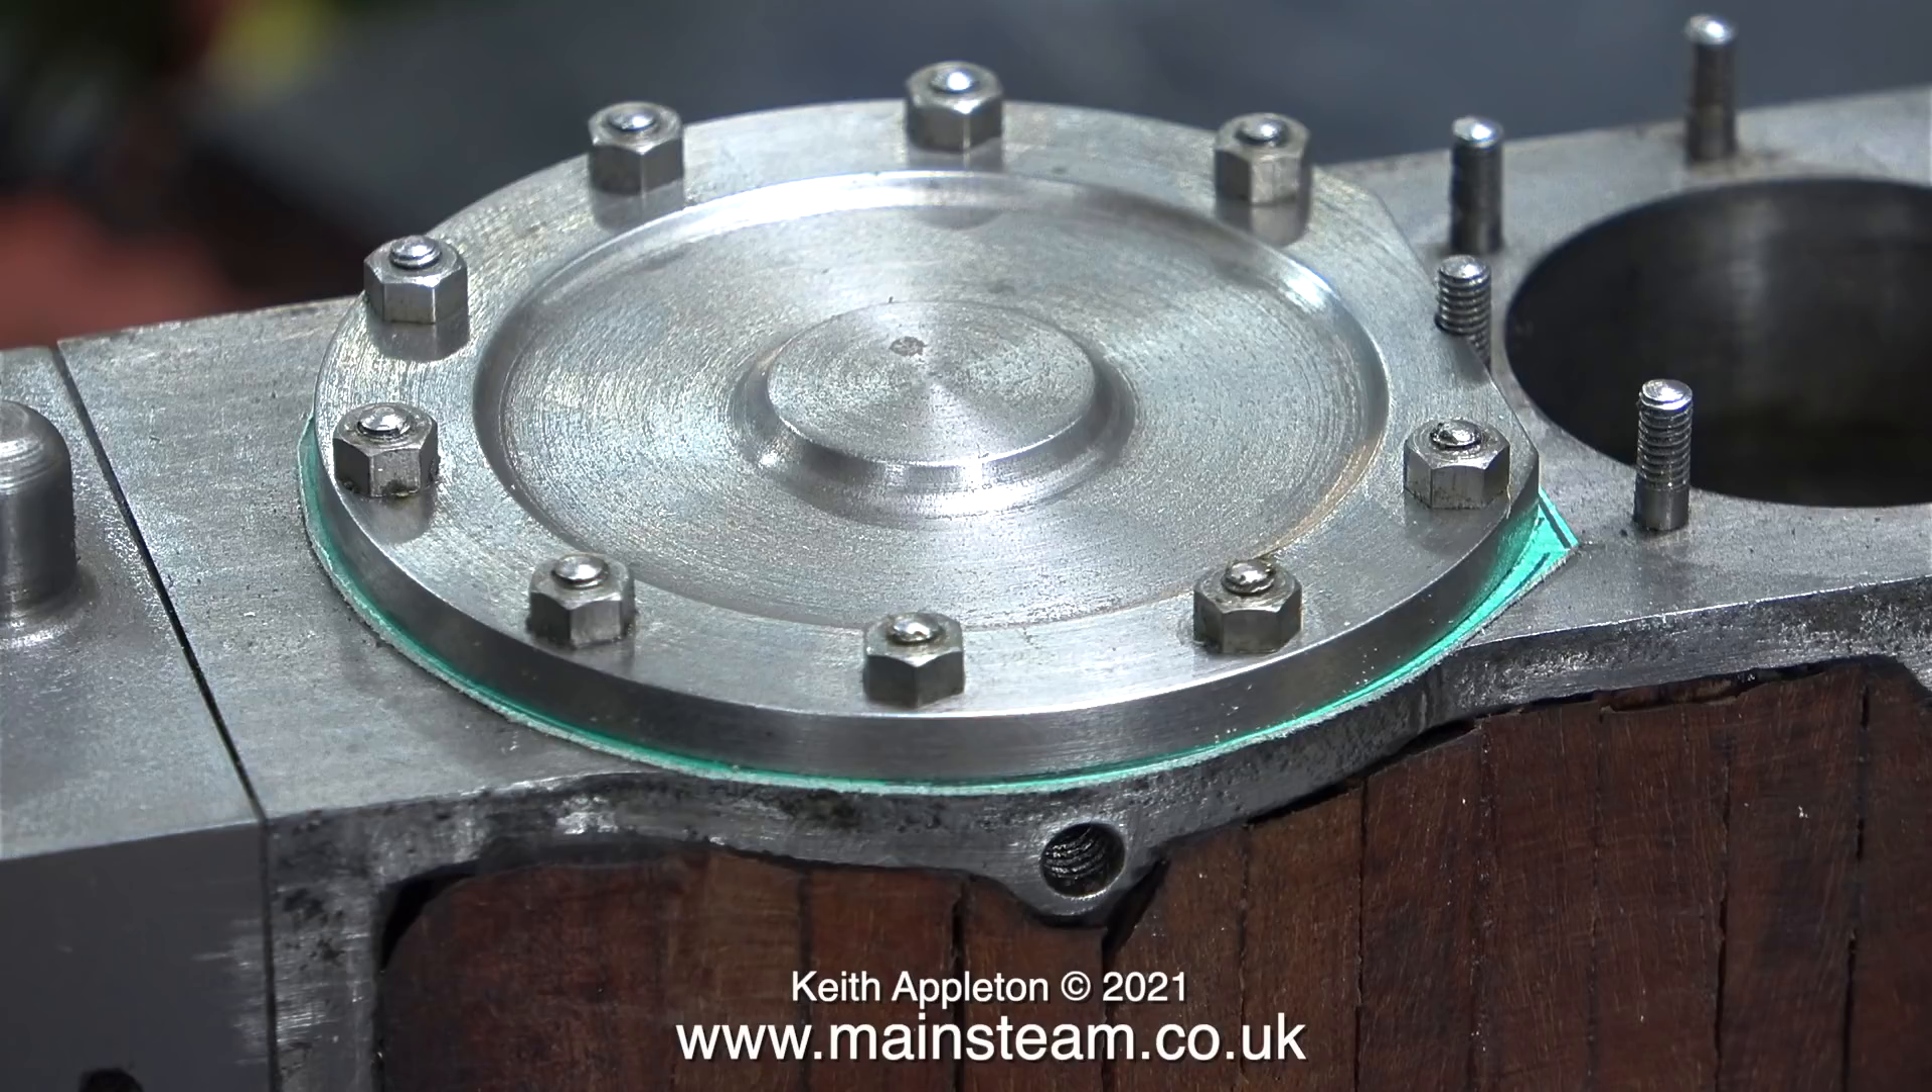You can see in this clip that clearly the gasket is too big for the cylinder which is far better than it being too small.